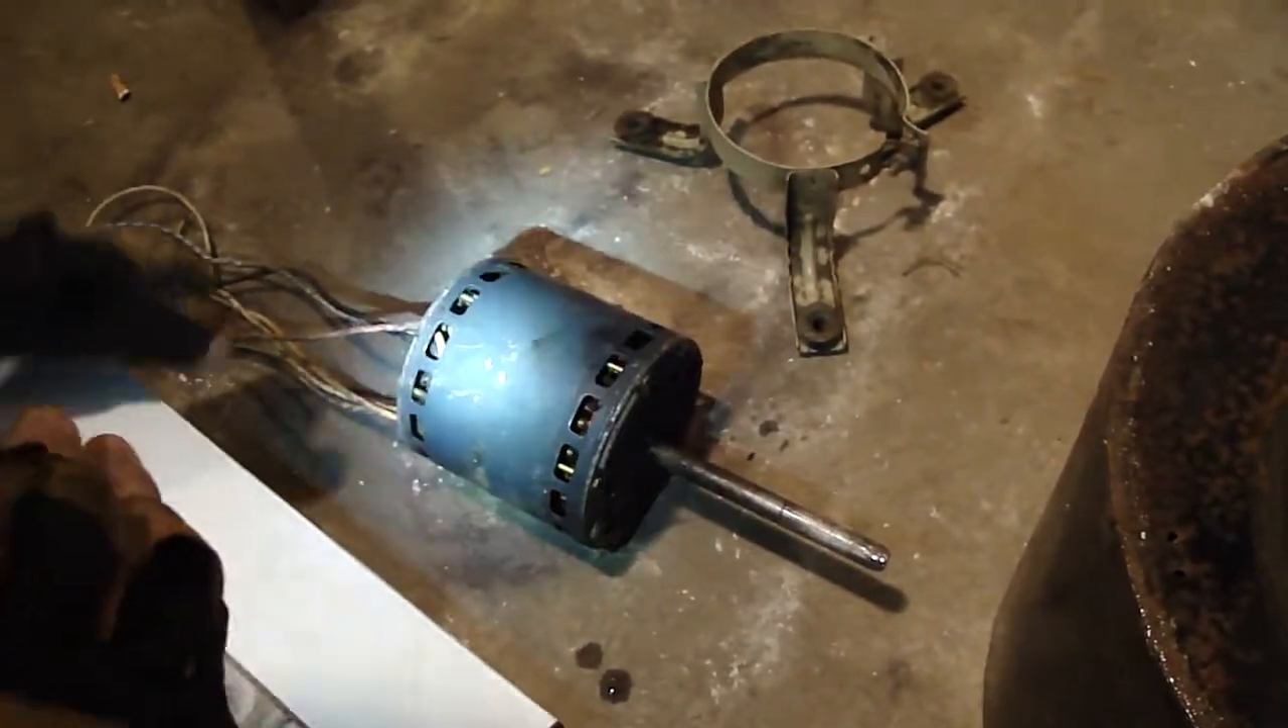So we took the motor out.